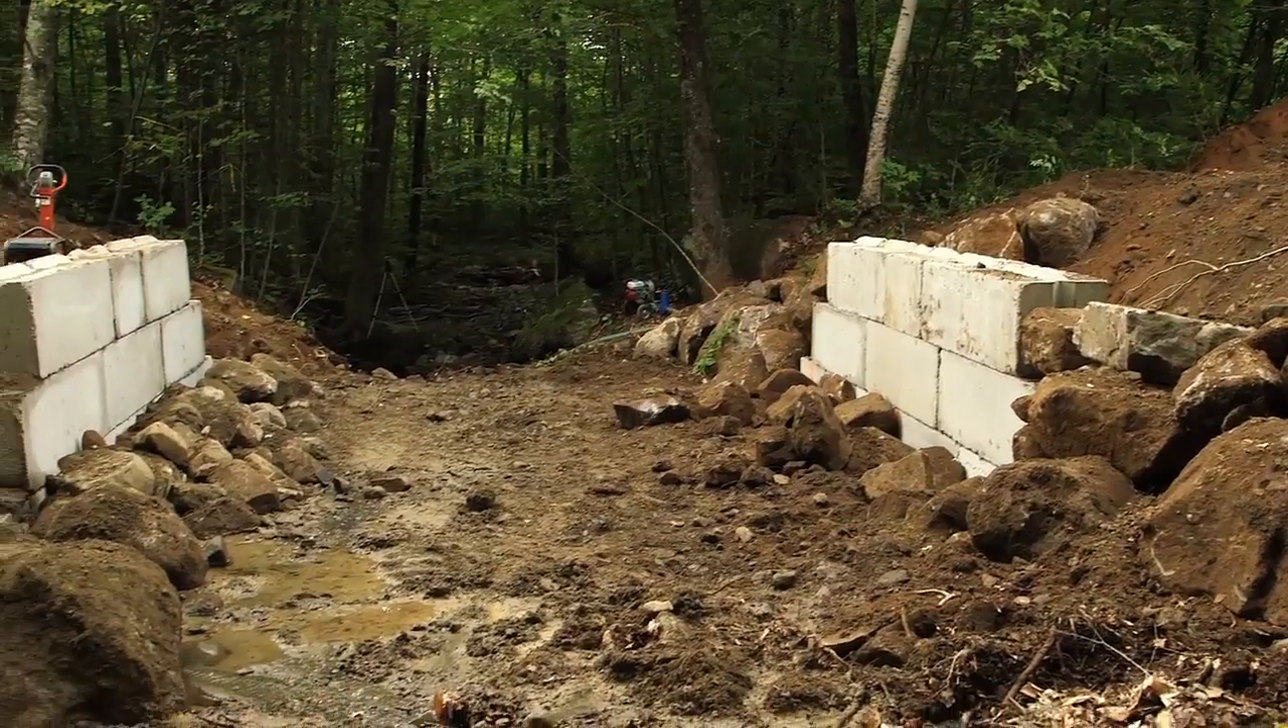Now both abutments are in place along with the rock riprap reinforcement.